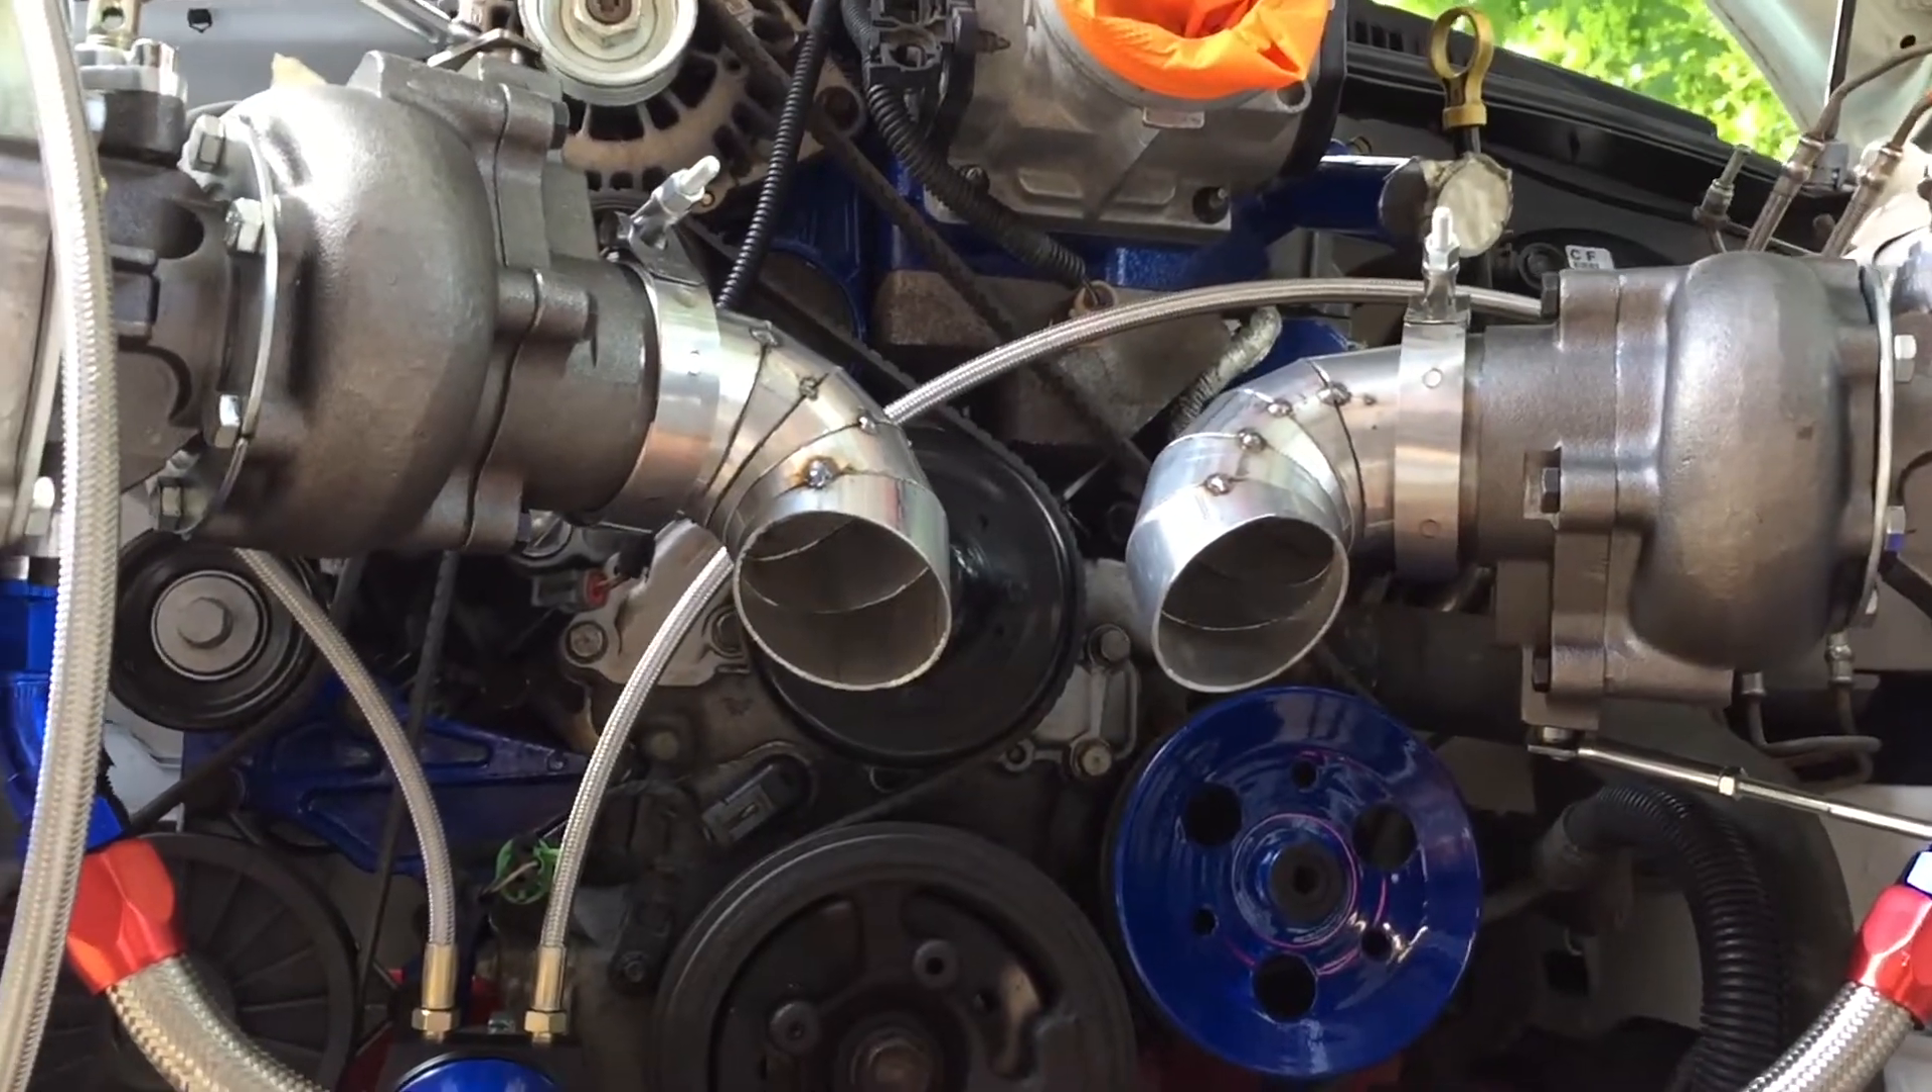All right well I got my lobster tails all mocked up now we gotta get the down pipe hooked up to the lobster tail.